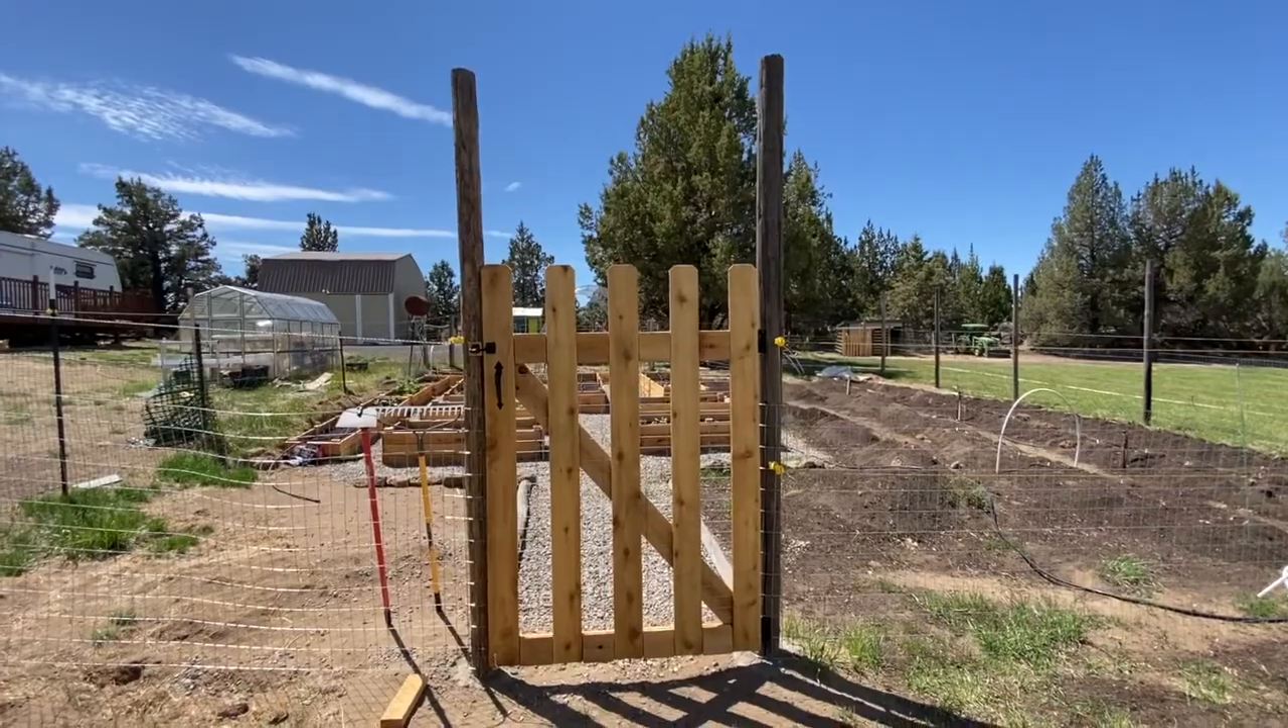The cedar gates are hung and we are done with our garden expansion.